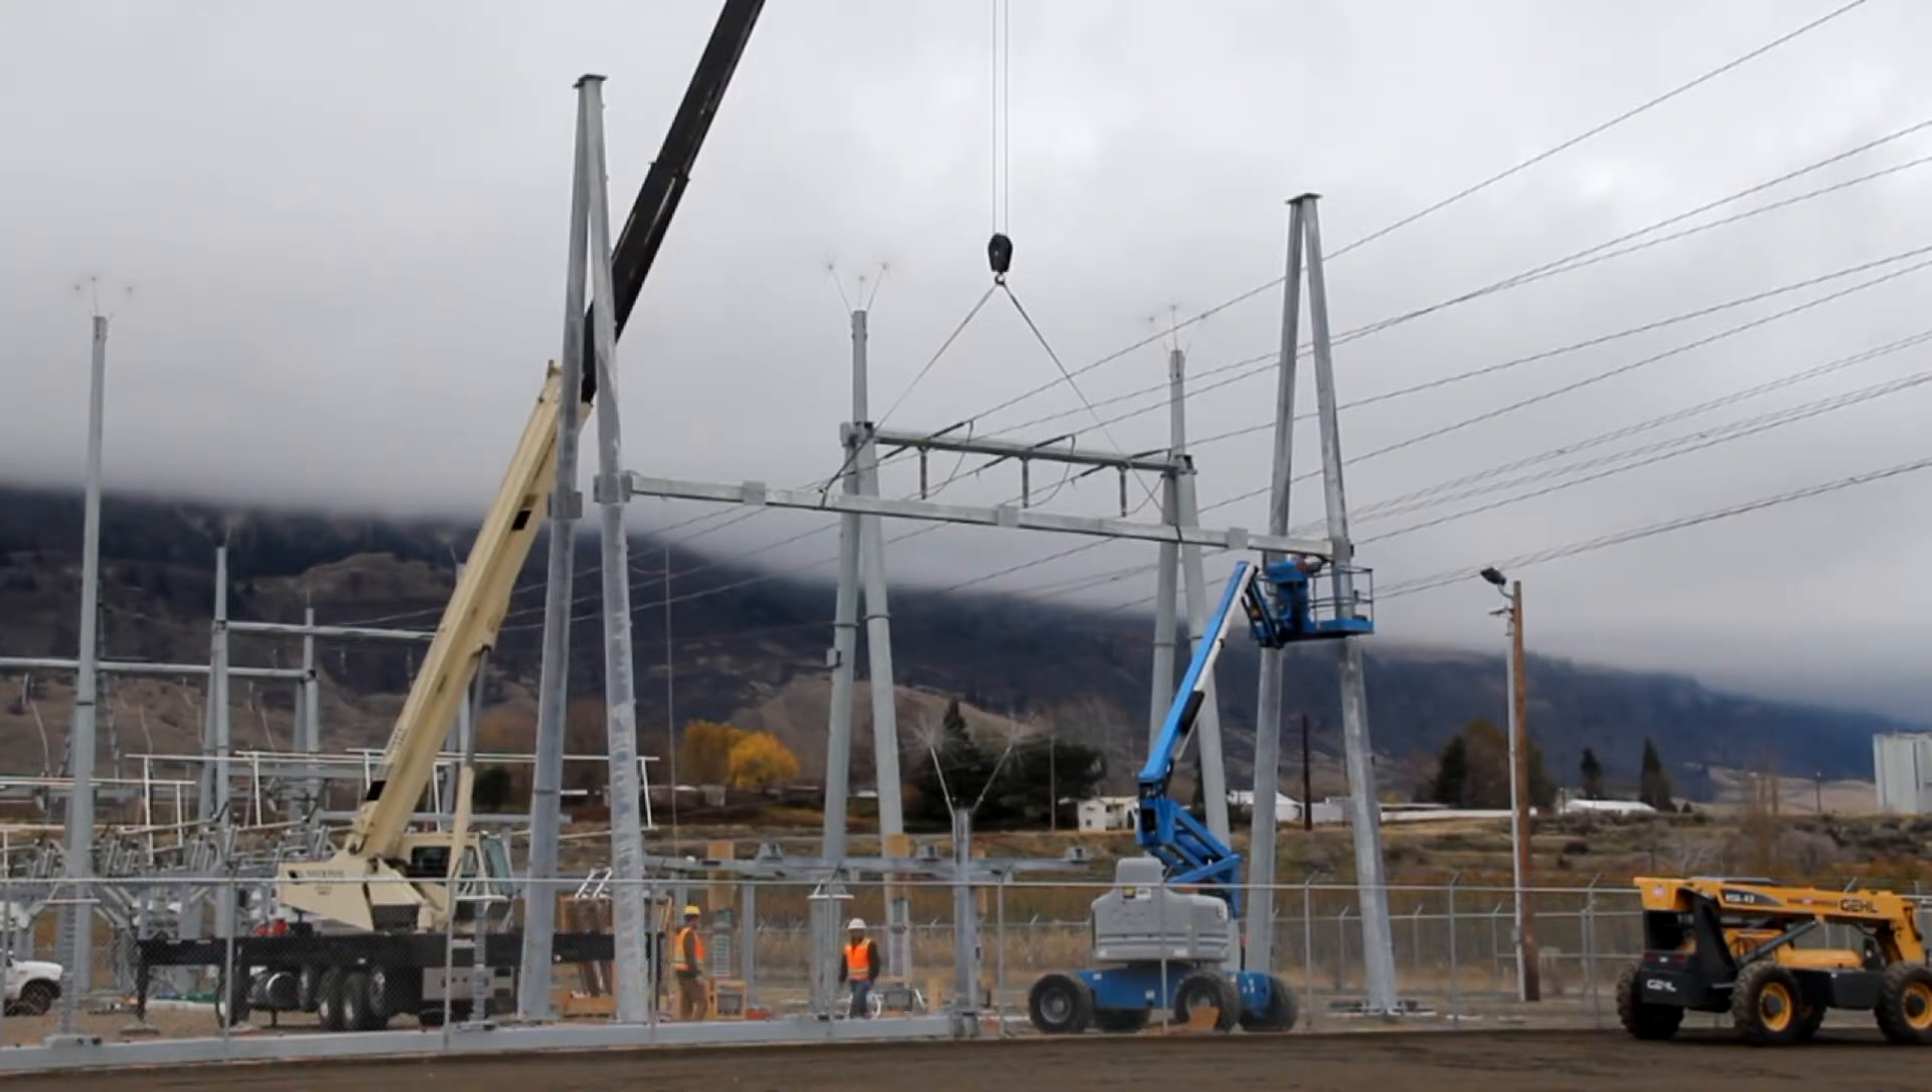Right now they're installing the legs and one of the first cross members, a total of three.